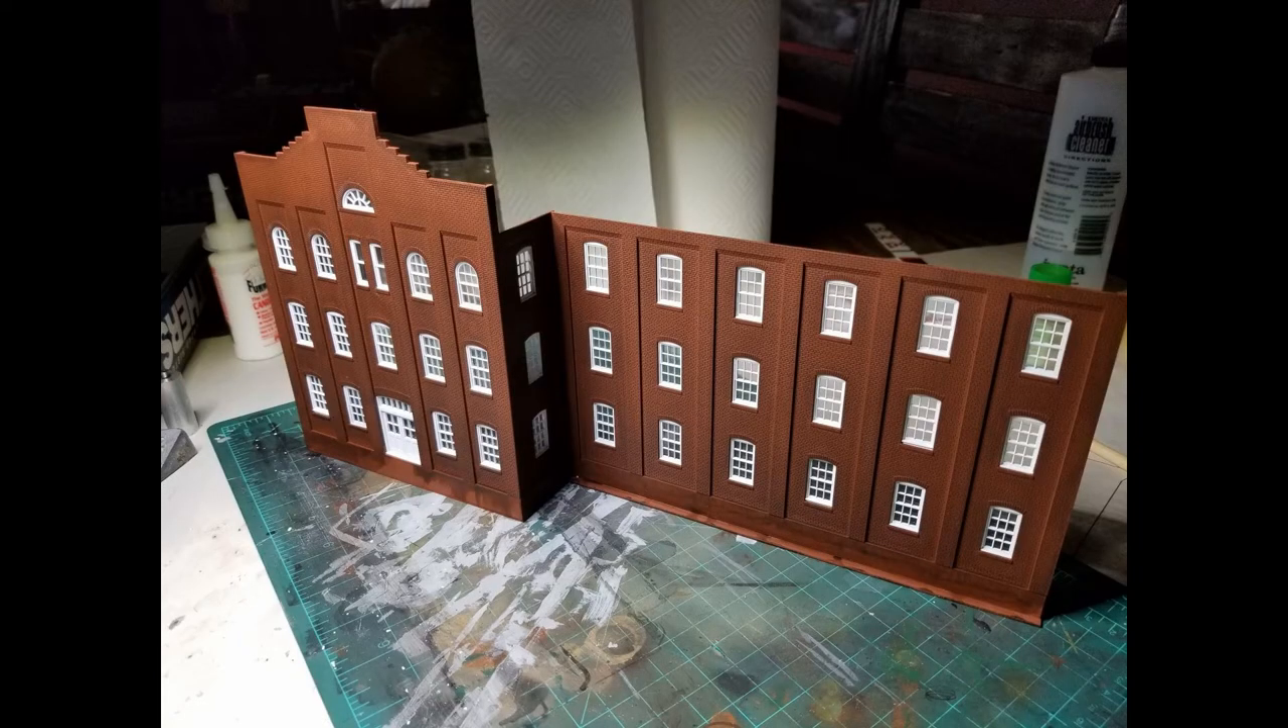And here I have all the windows in place and we're starting to get an idea what the kit is going to look like when it's finished.